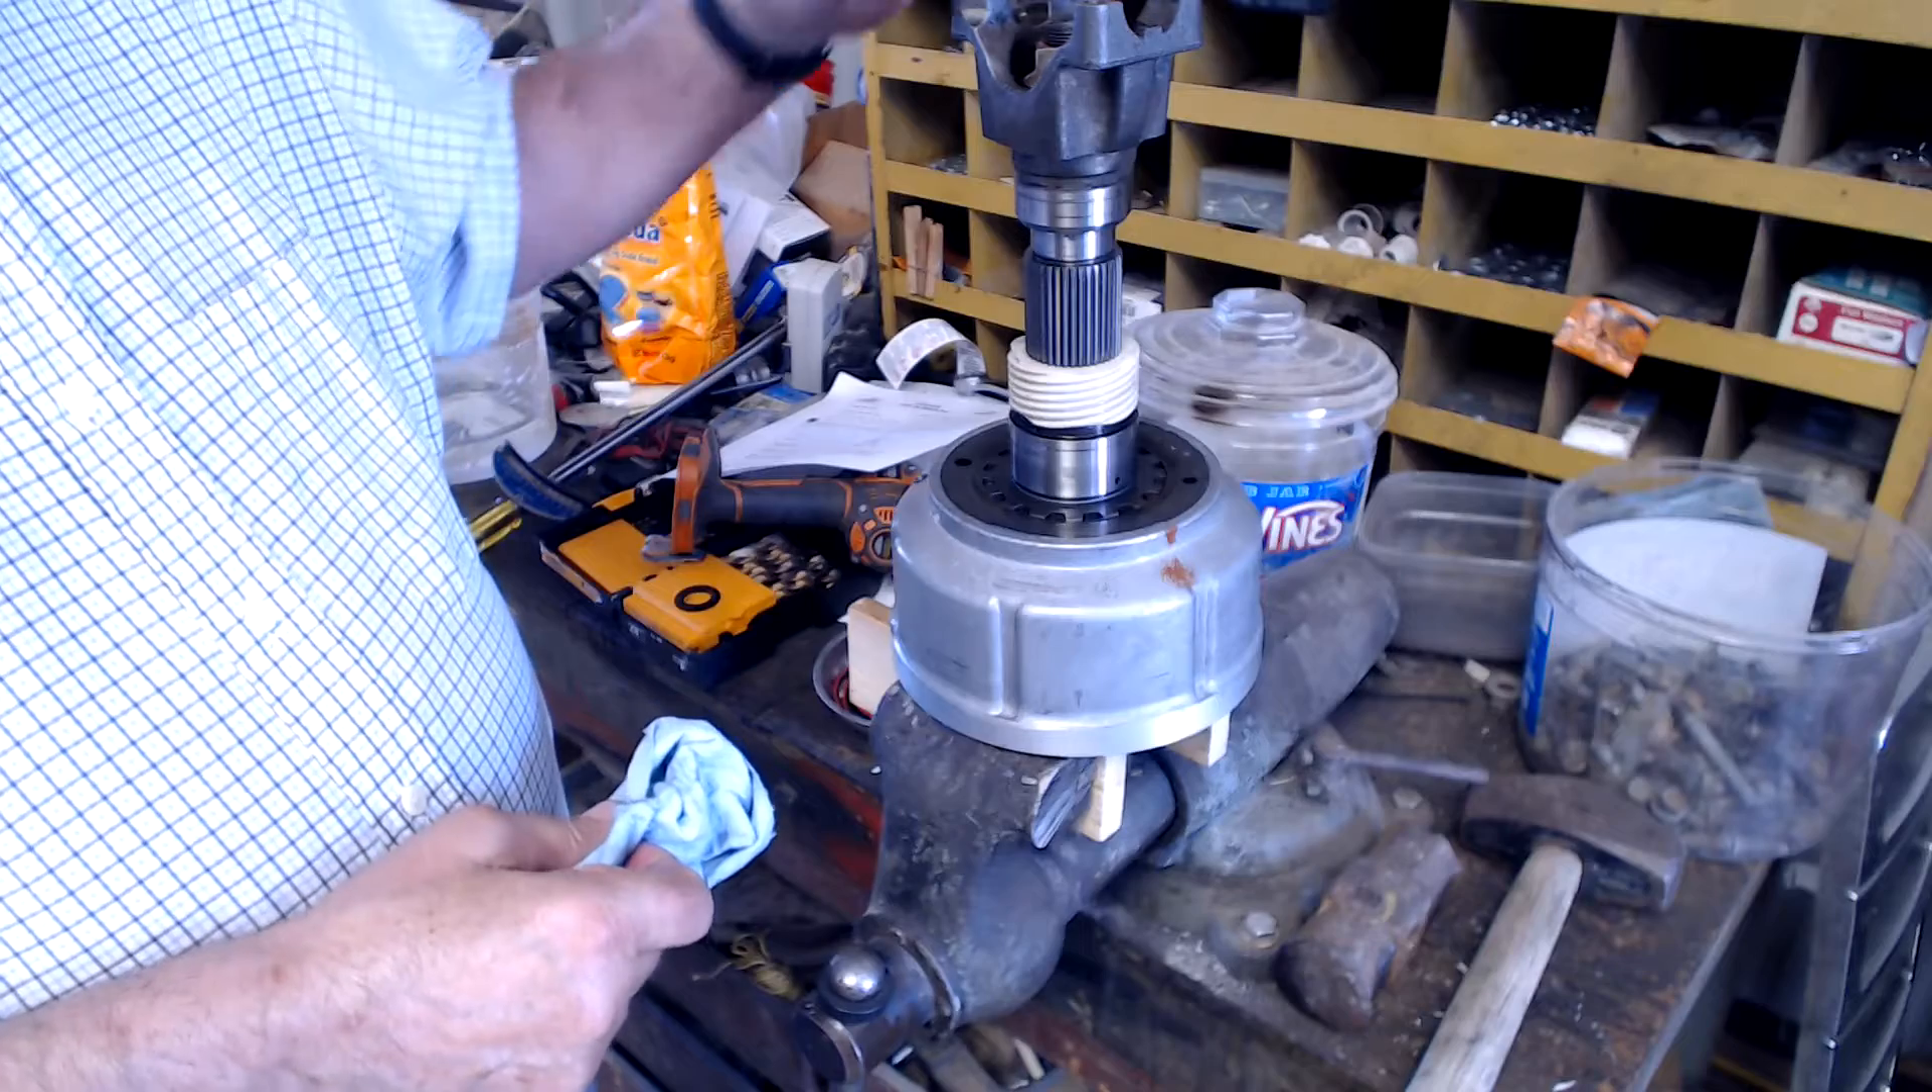Now I've already assembled the yoke onto the shaft.